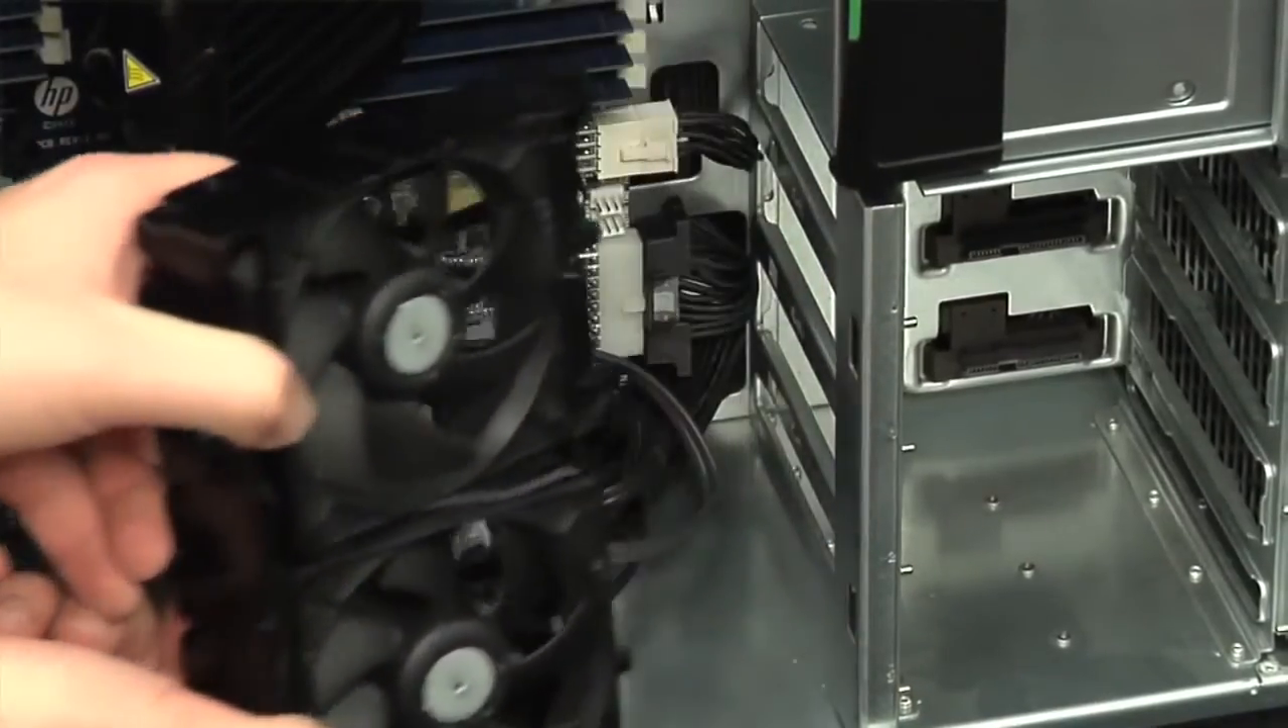At this point, the motherboard processors, RAM, cables, and a few other components are still inside the case.